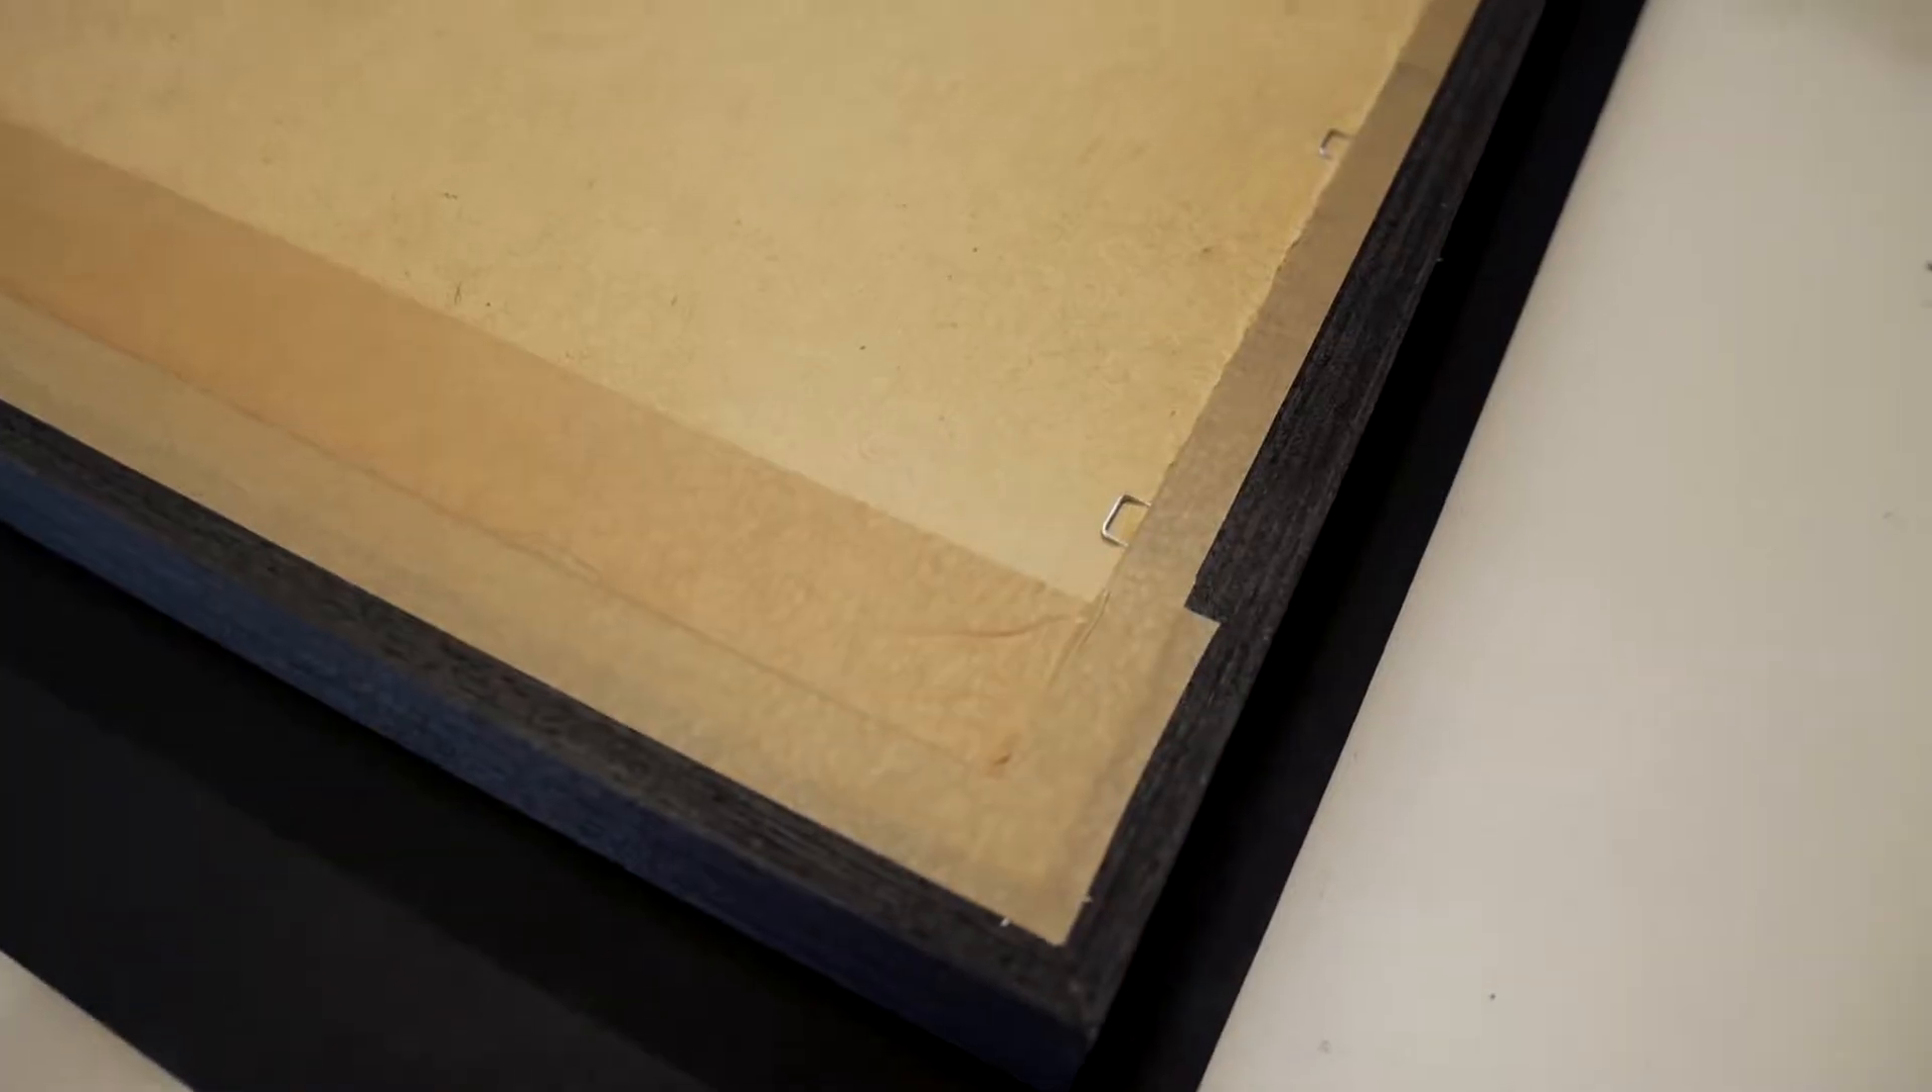OK, so that's the hardboard attached to the back now.